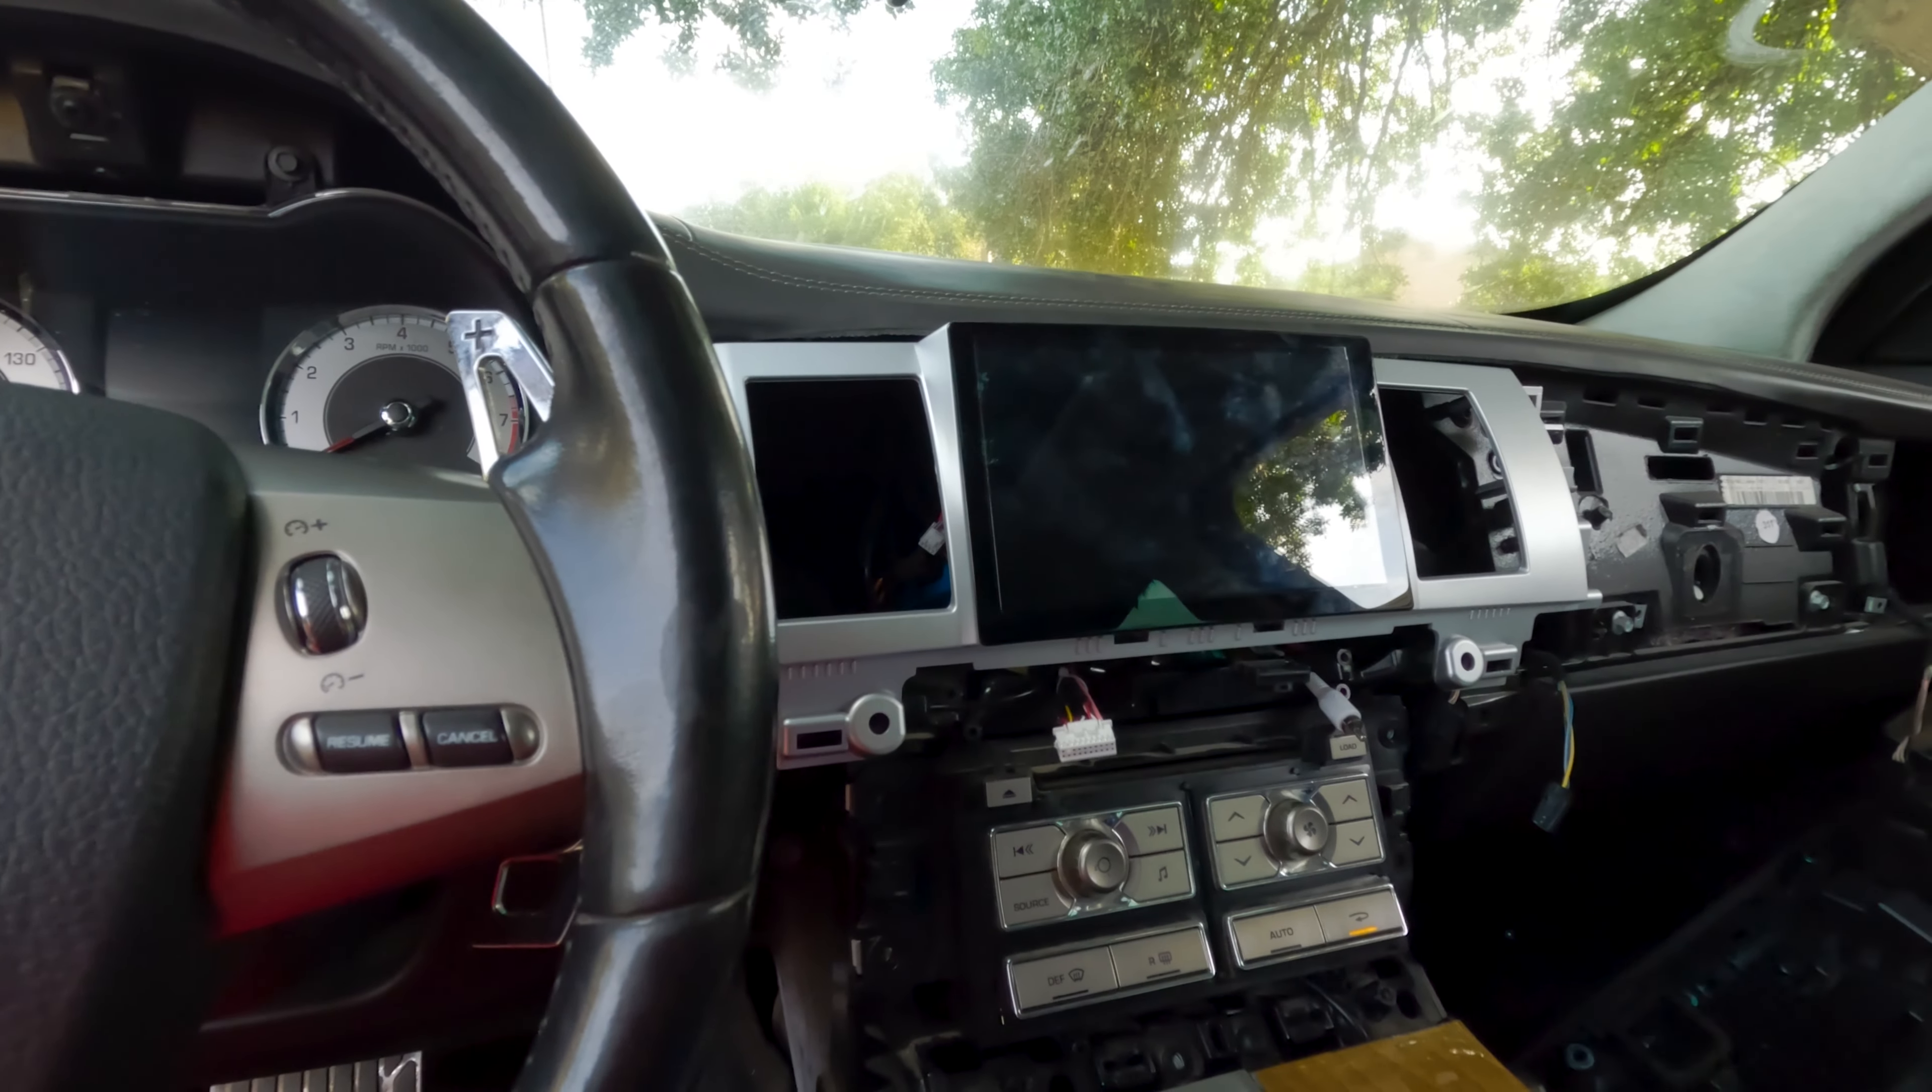Alright guys, so here we got the screen mounted up.